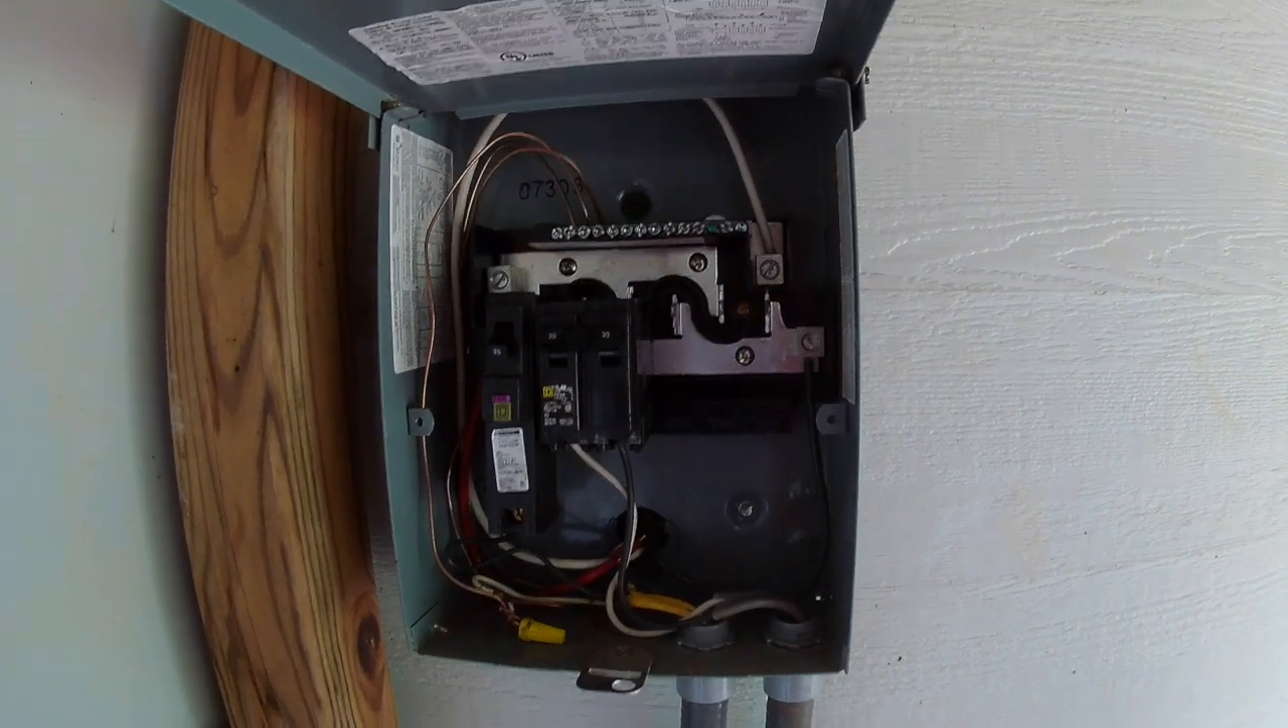So I've got the face plate off now and you can hear the pump still going.